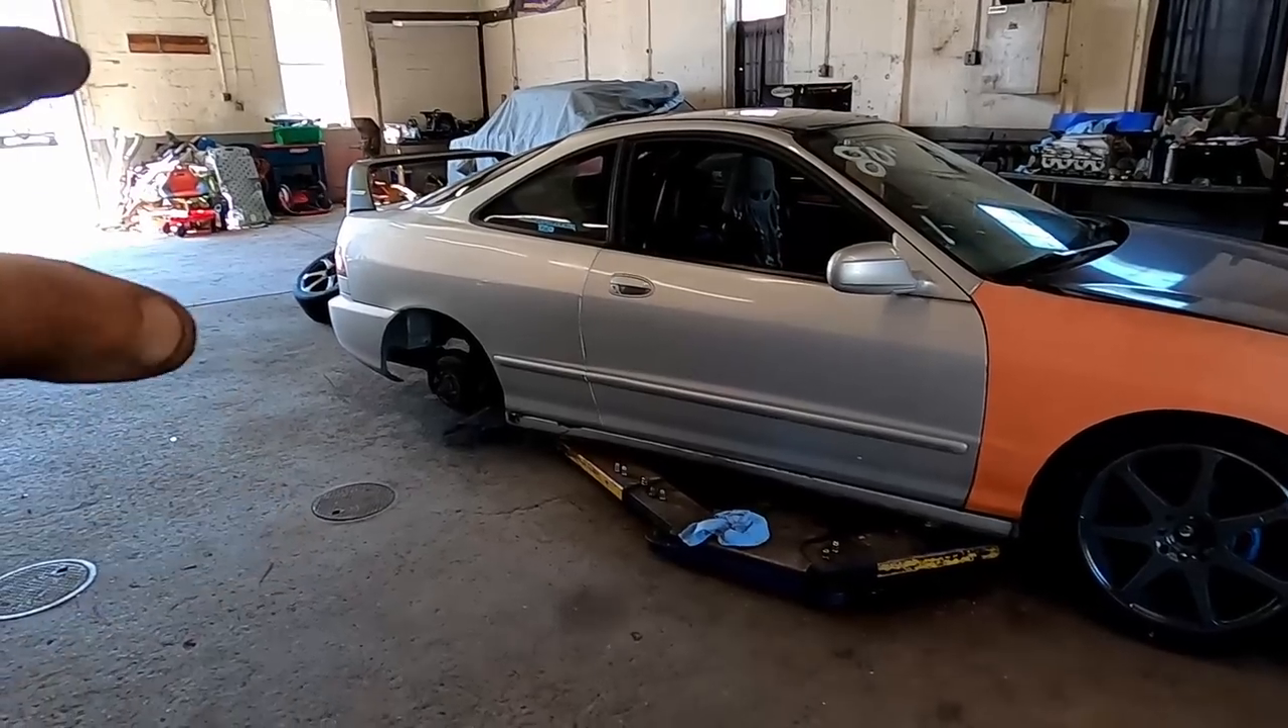The back wheels are not on yet.